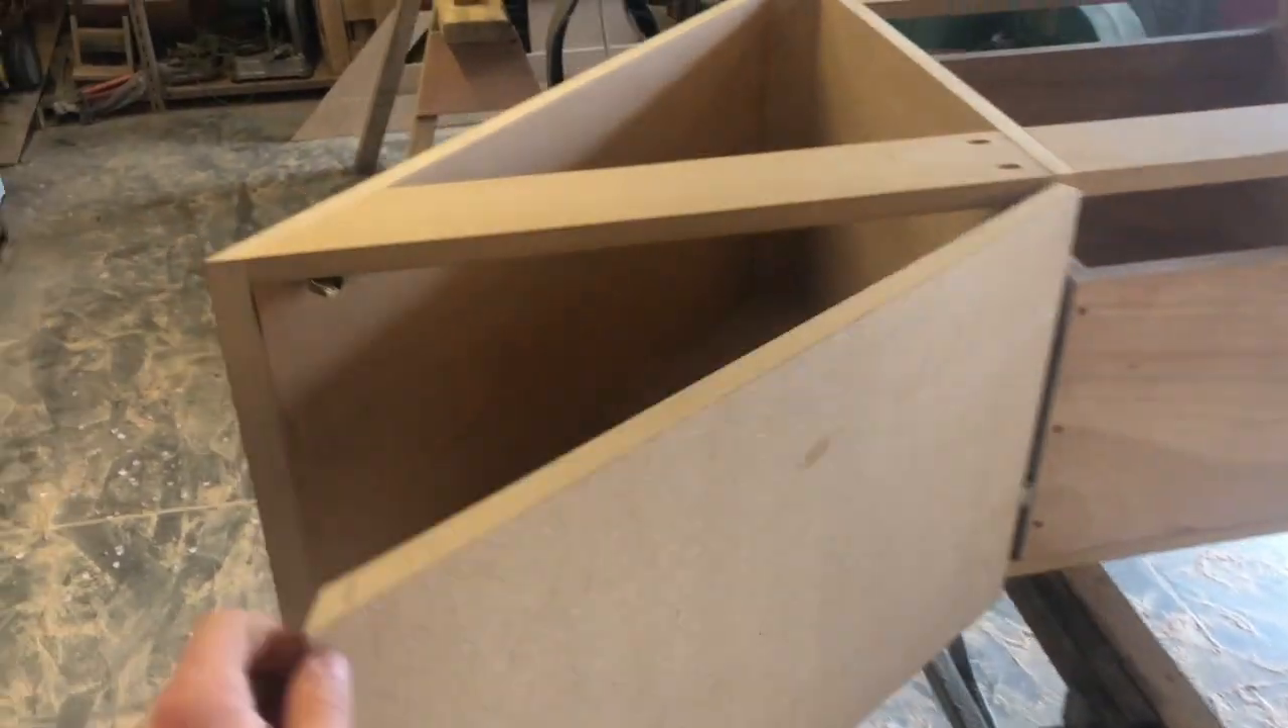I've got the first door installed on one of the ends of the unit with the push to open feature.